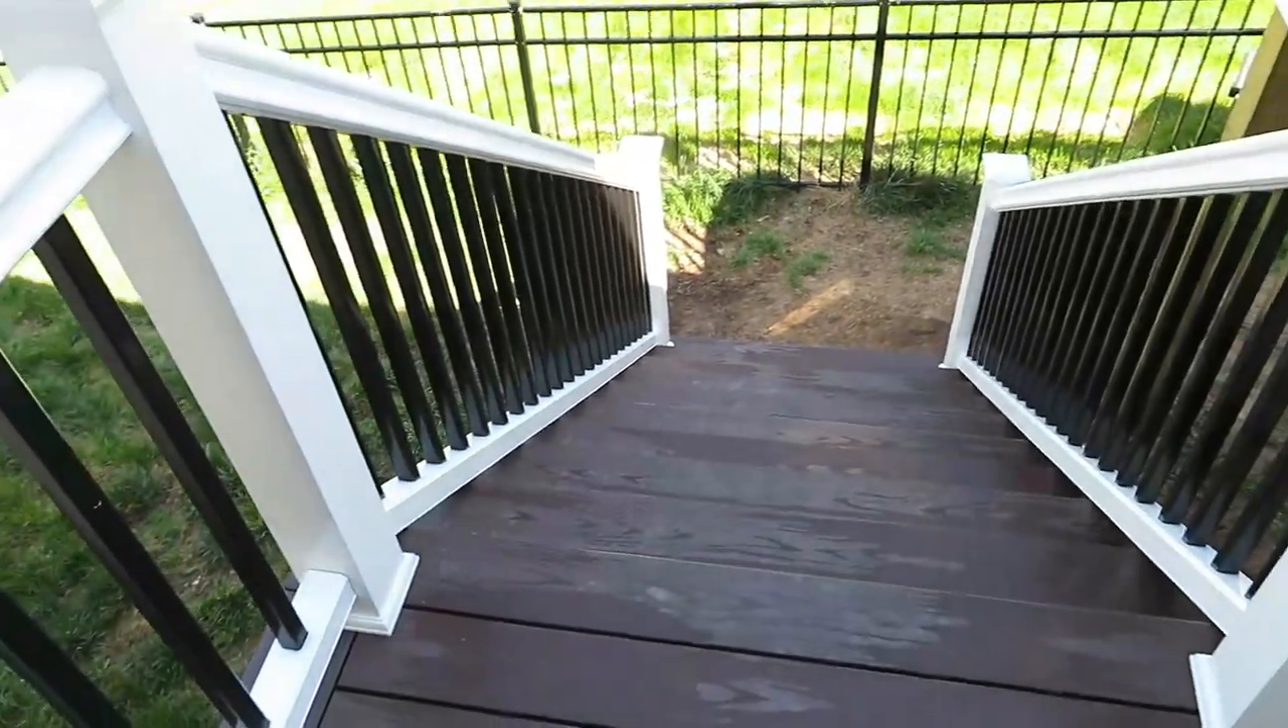We uh I got the railings put on stair railings are on and everything's looking sweet.